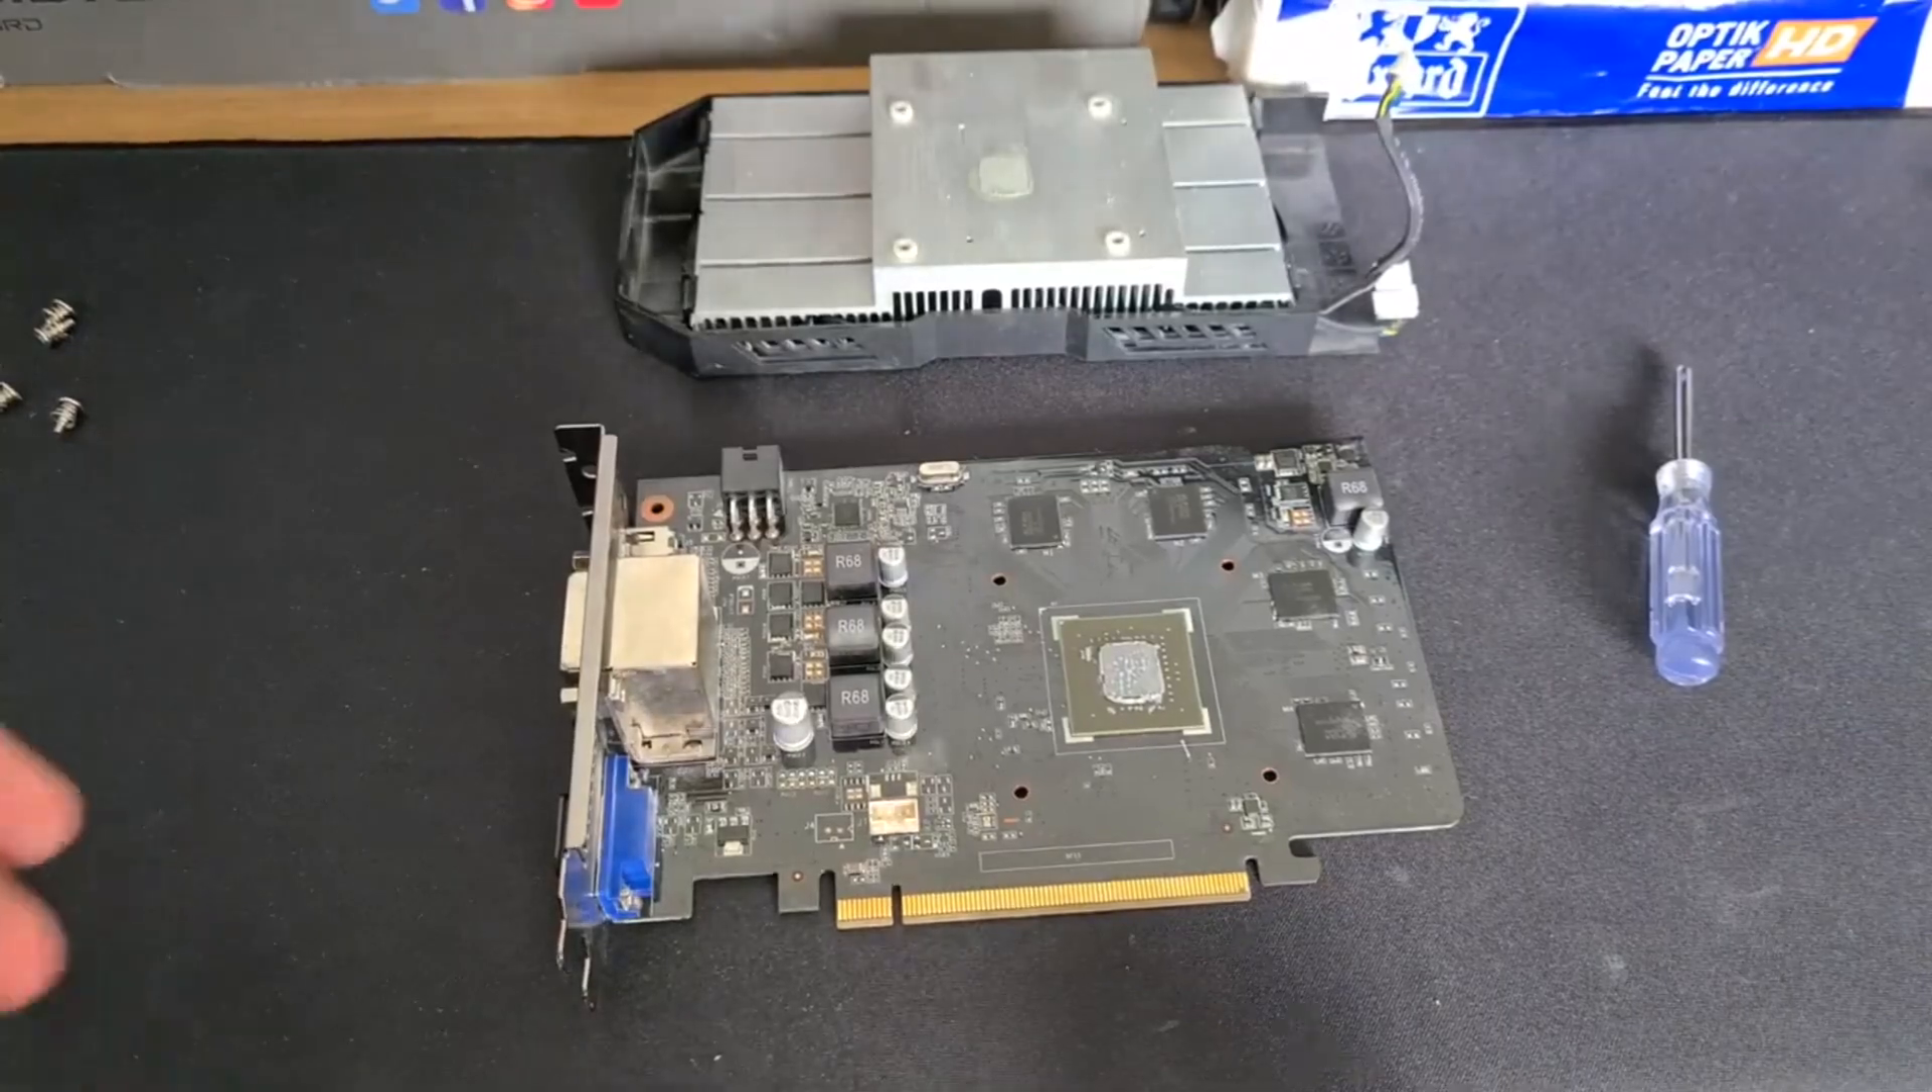And there we go, now we have the actual hardware separated from the cooling system.